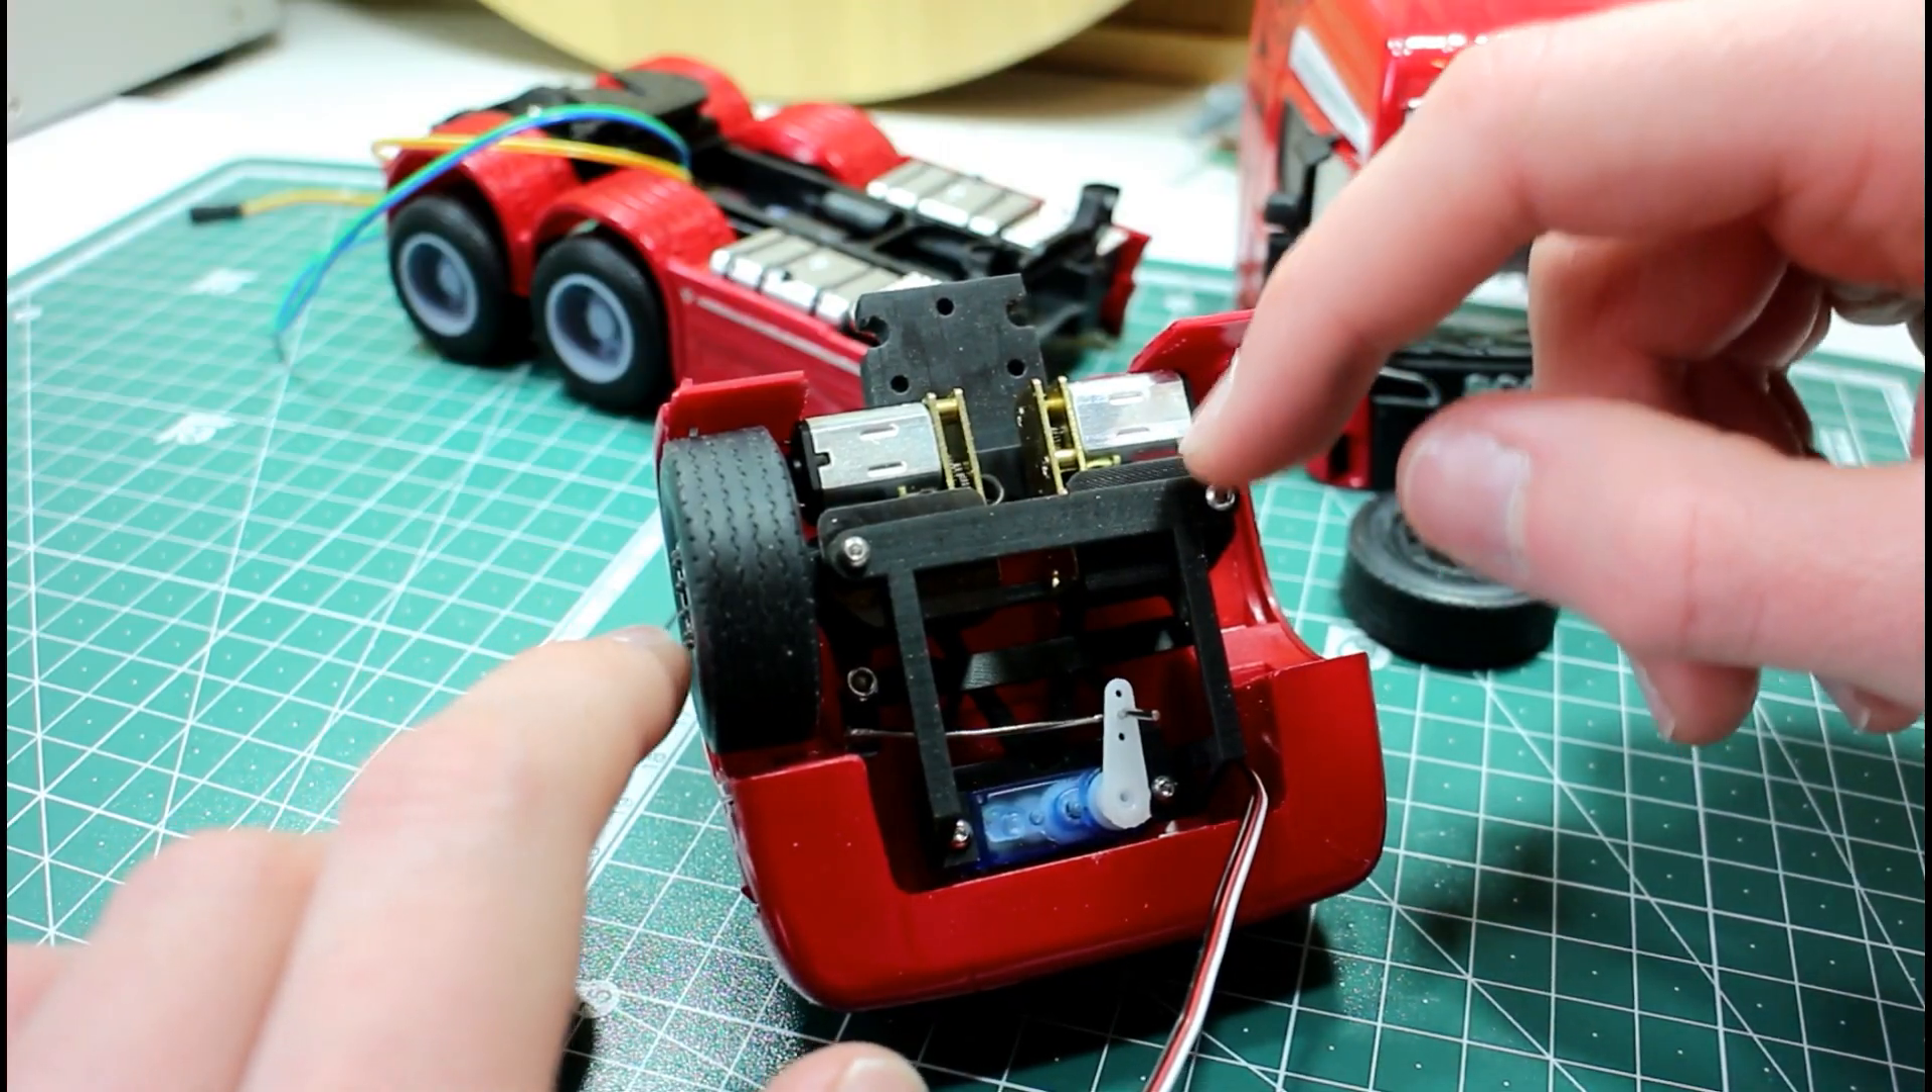I have our steering mechanism mounted into the lower half of the cab here.